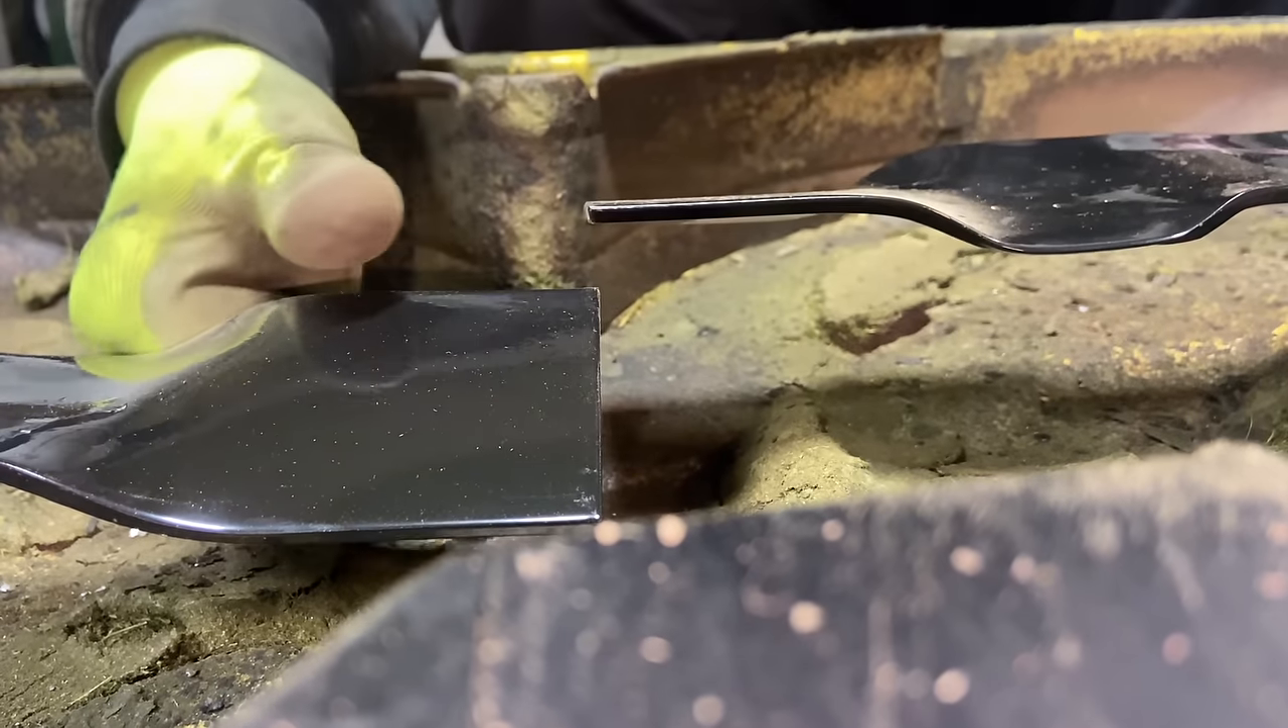Now I'm not going to tighten them down, but you can see how bad this gap is. This gap is literally a finger width. This is probably a good inch gap between the top and the top of this blade.